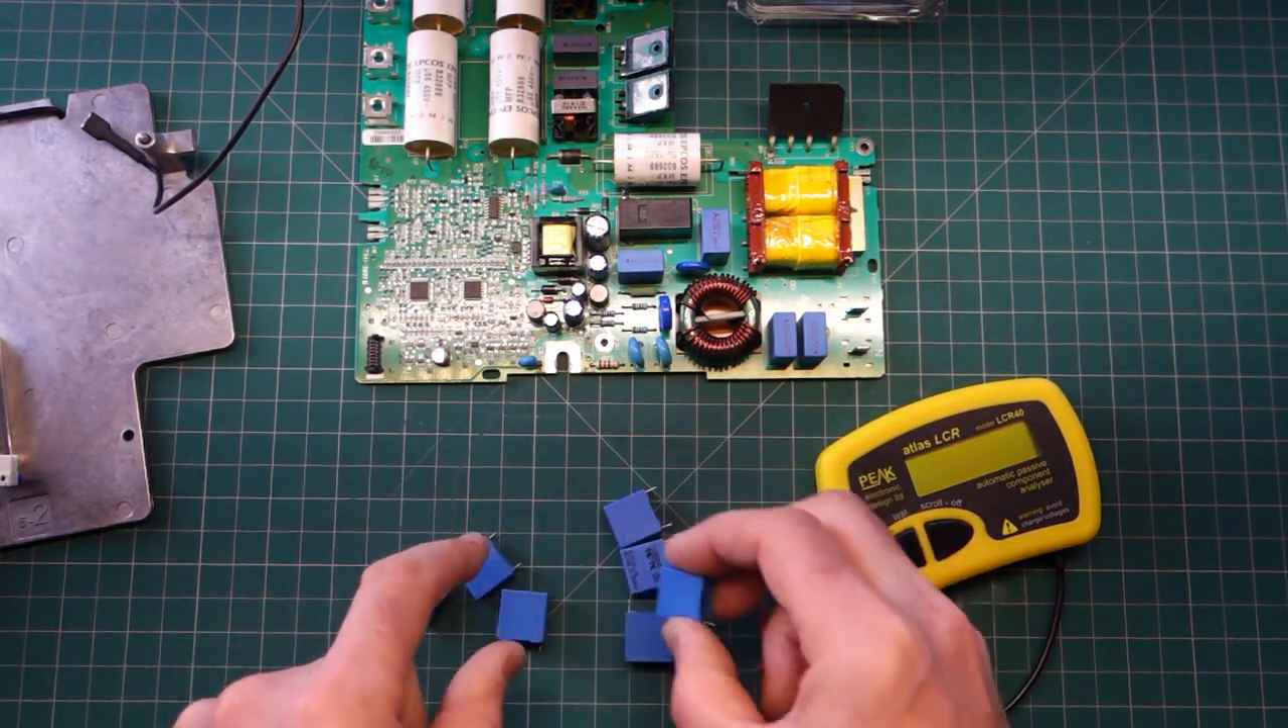So just to show you as I said I've done a couple of these repairs before and I've got the capacitors out of the circuit here to test.